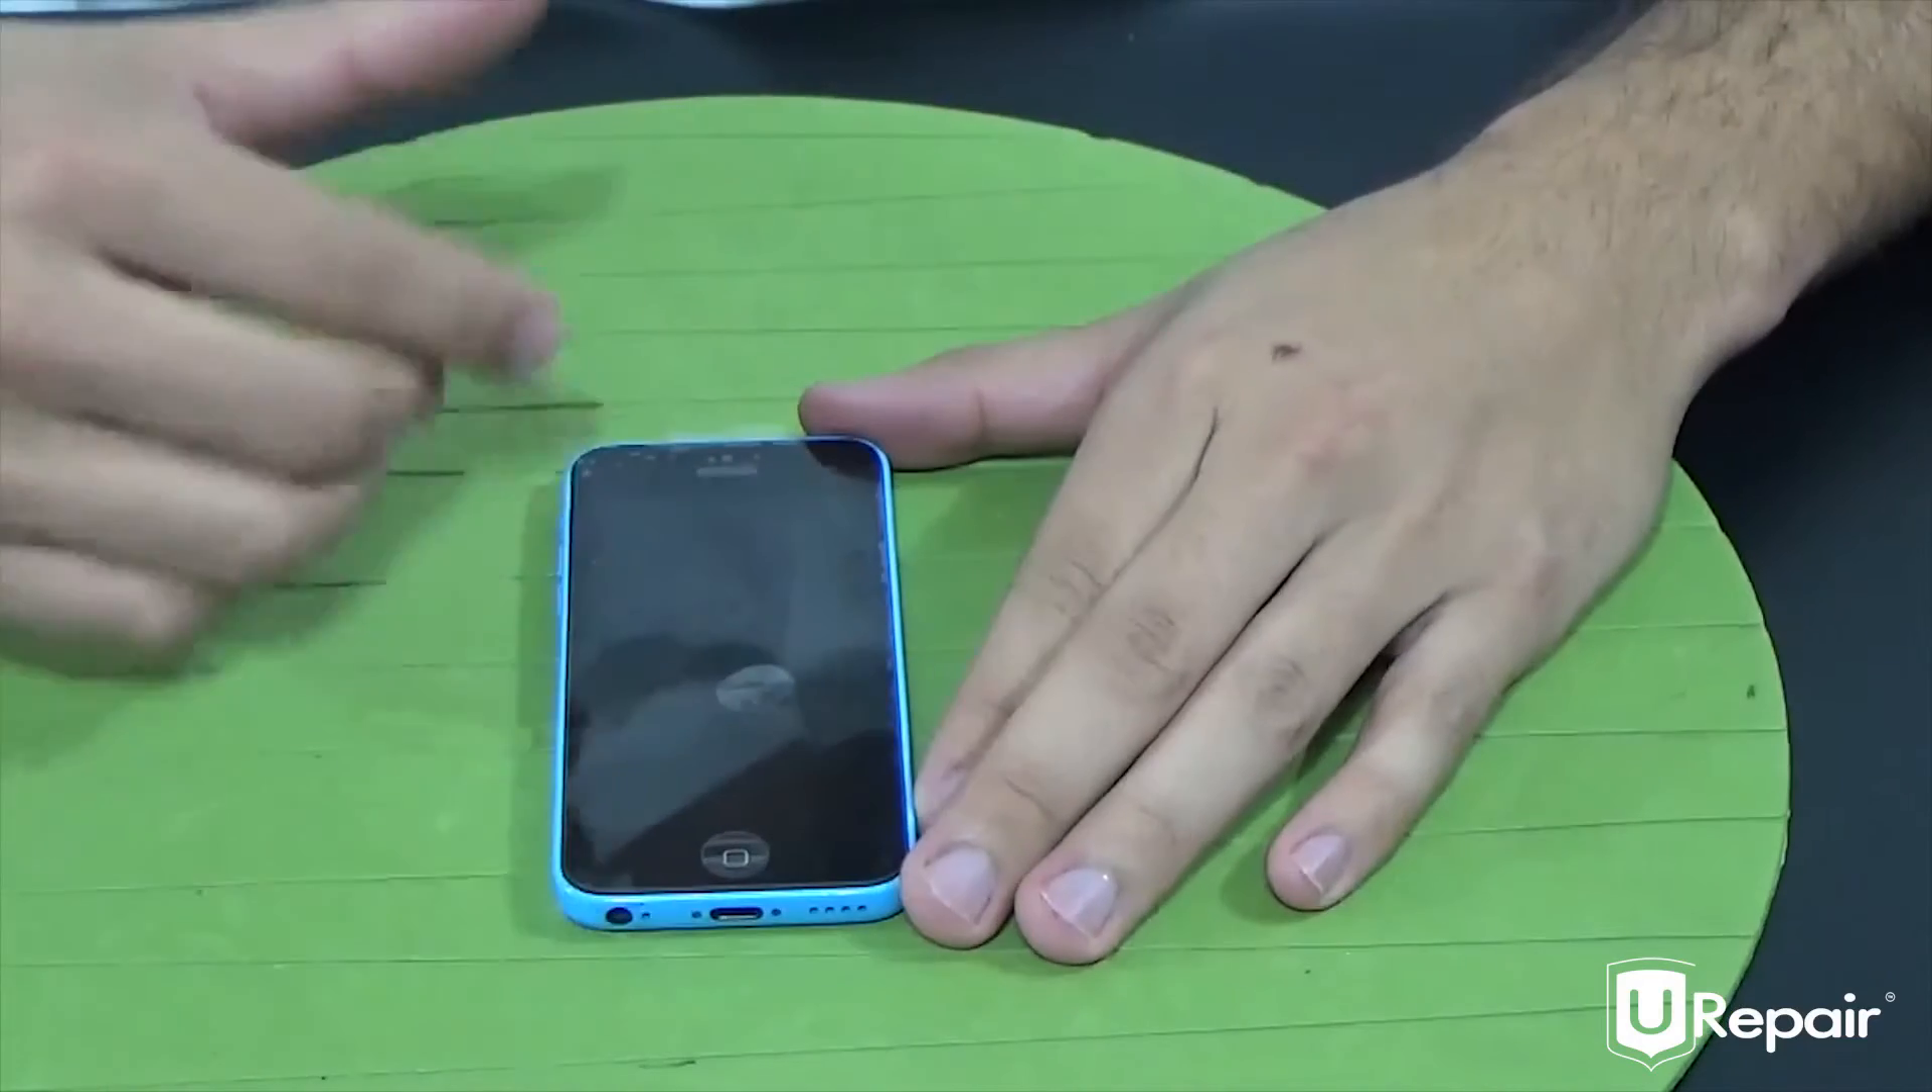So basically we have successfully reinstalled the screen onto the display here.